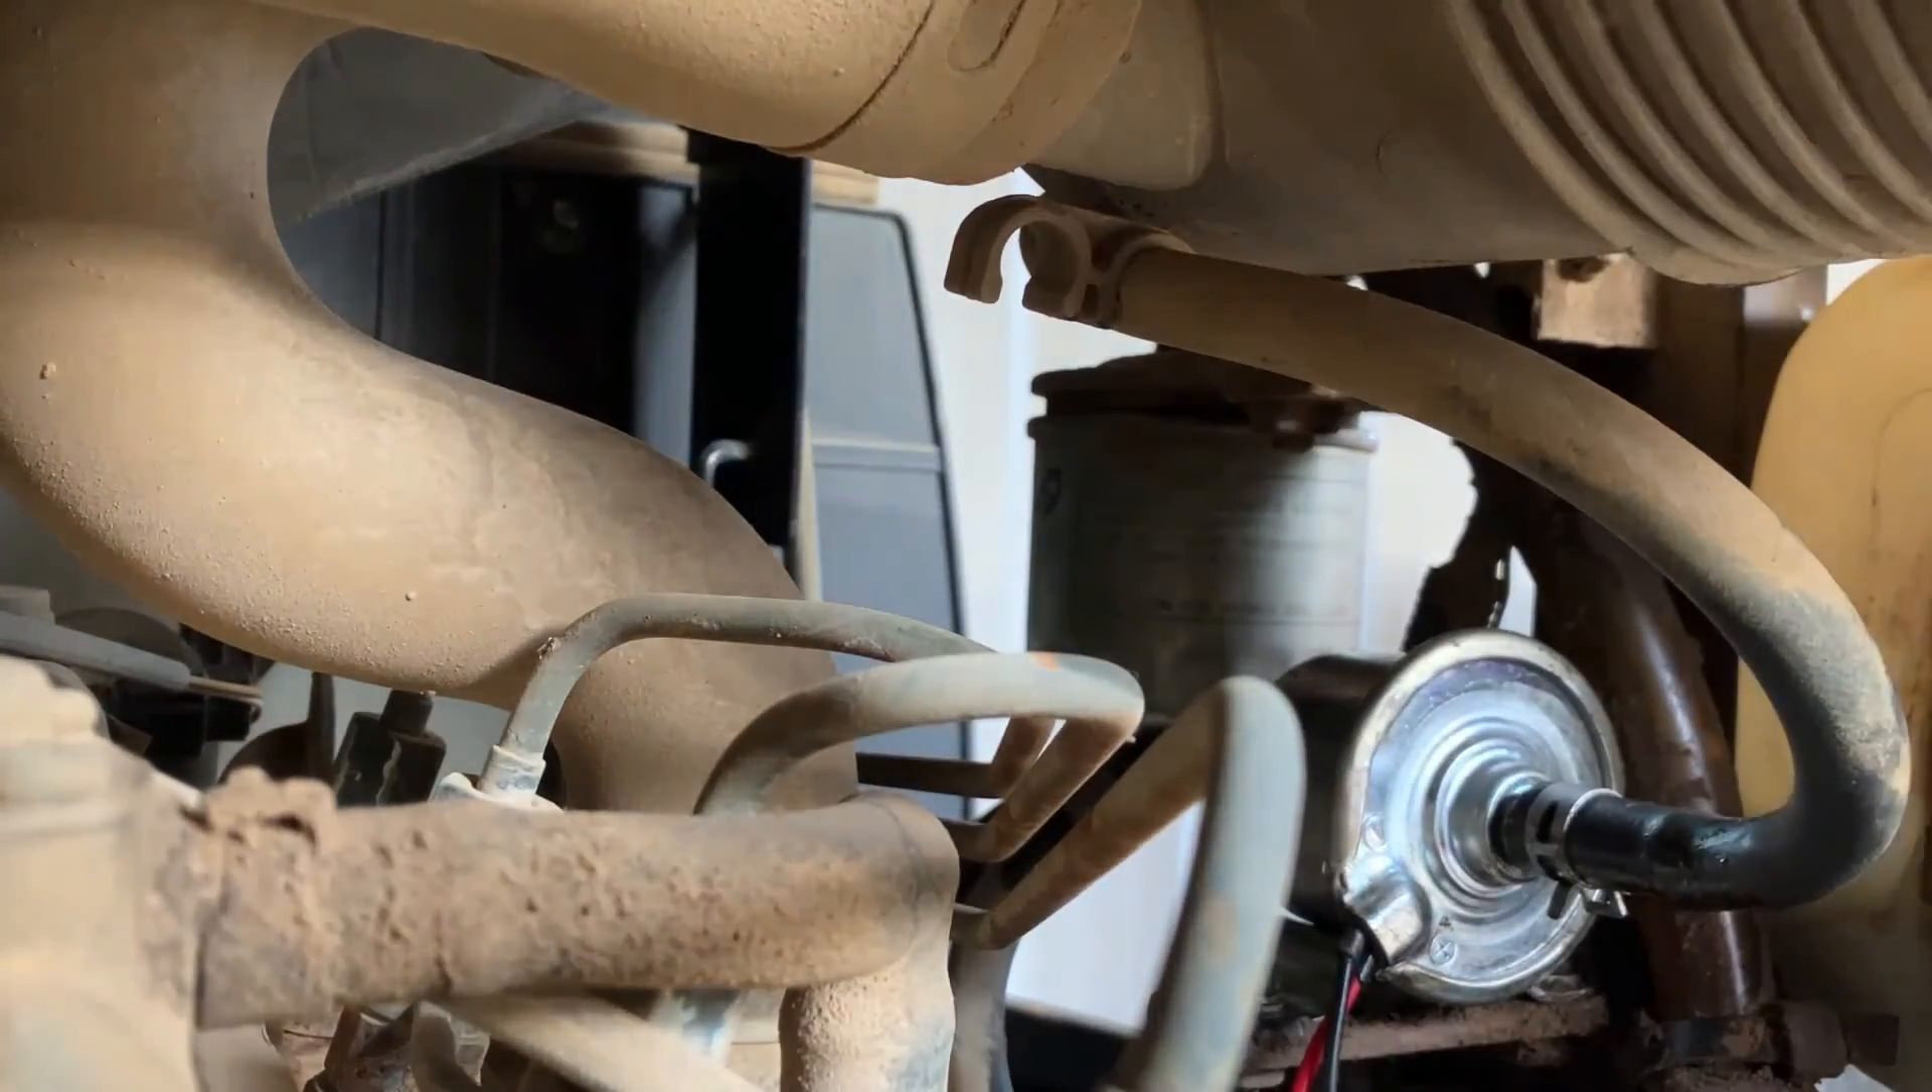We have our new pump installed and in place and all the stuff hooked up.